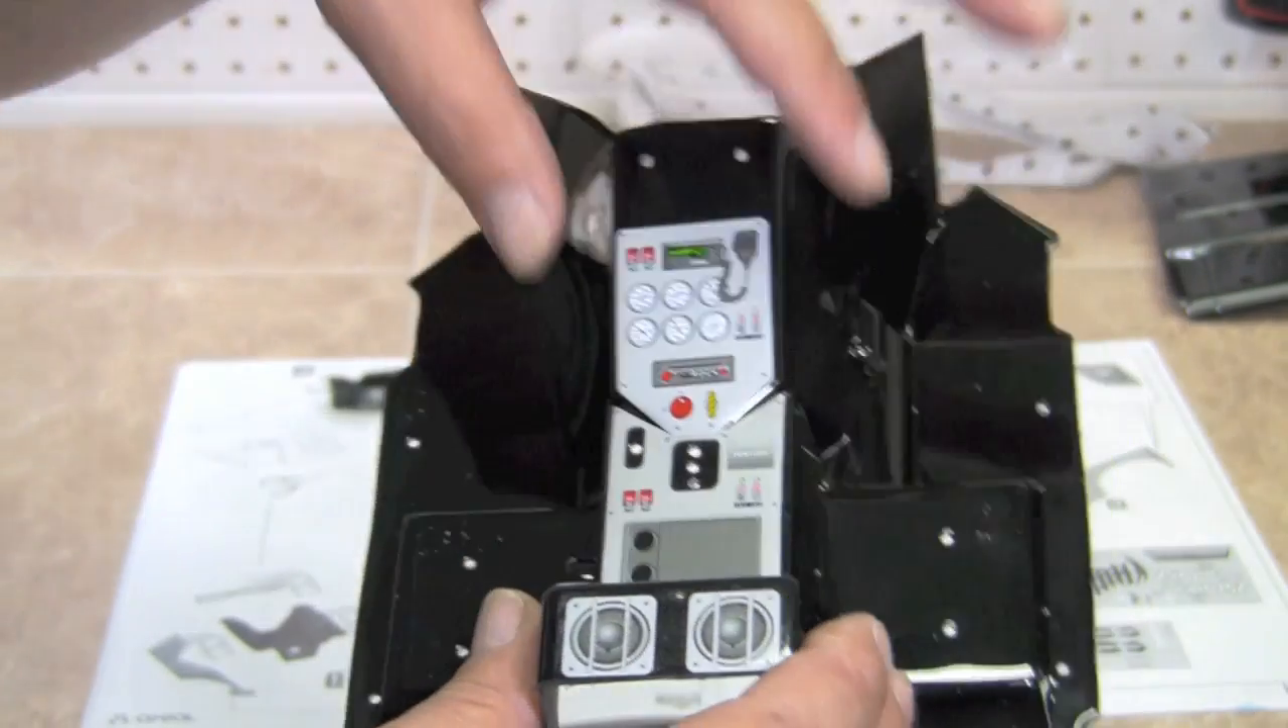All the decals were die cut, and they are actually in perfect size for where they belong.